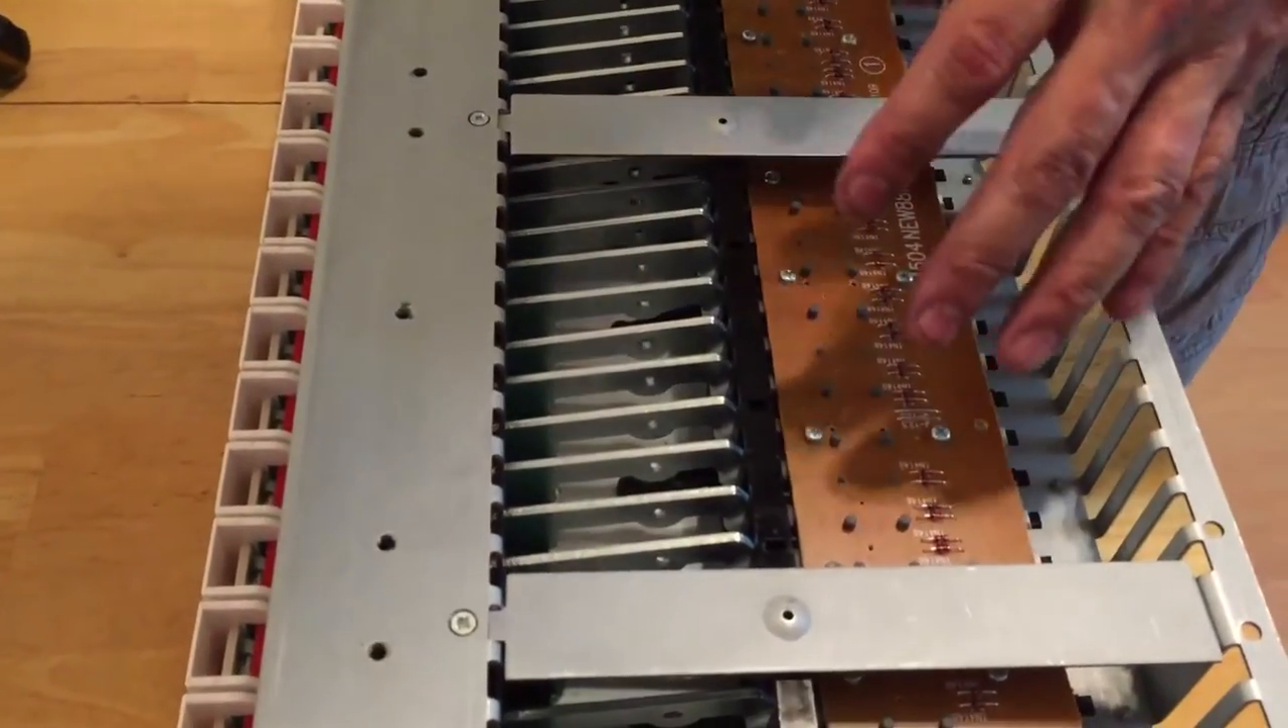Okay, so we've got all the braces in and we've got the circuit board in.